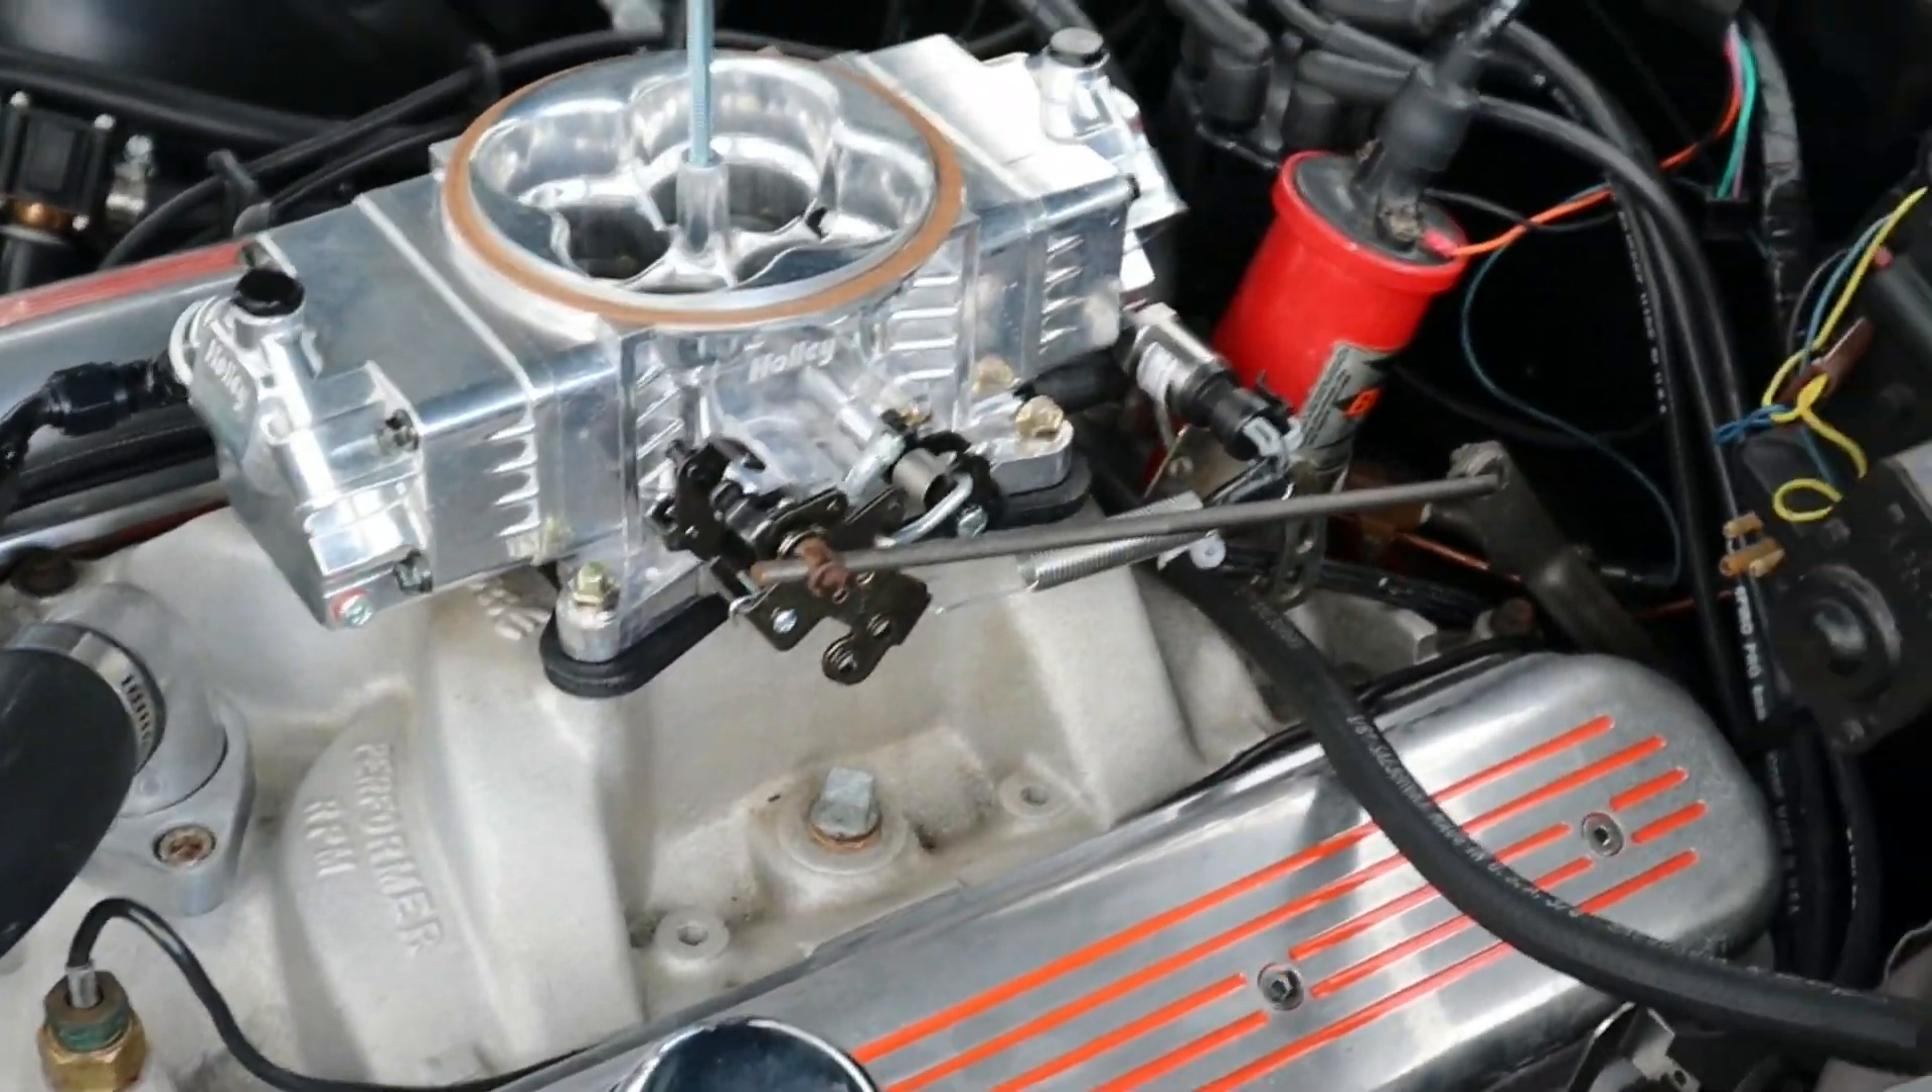There's the Terminator throttle body installed on the vehicle.